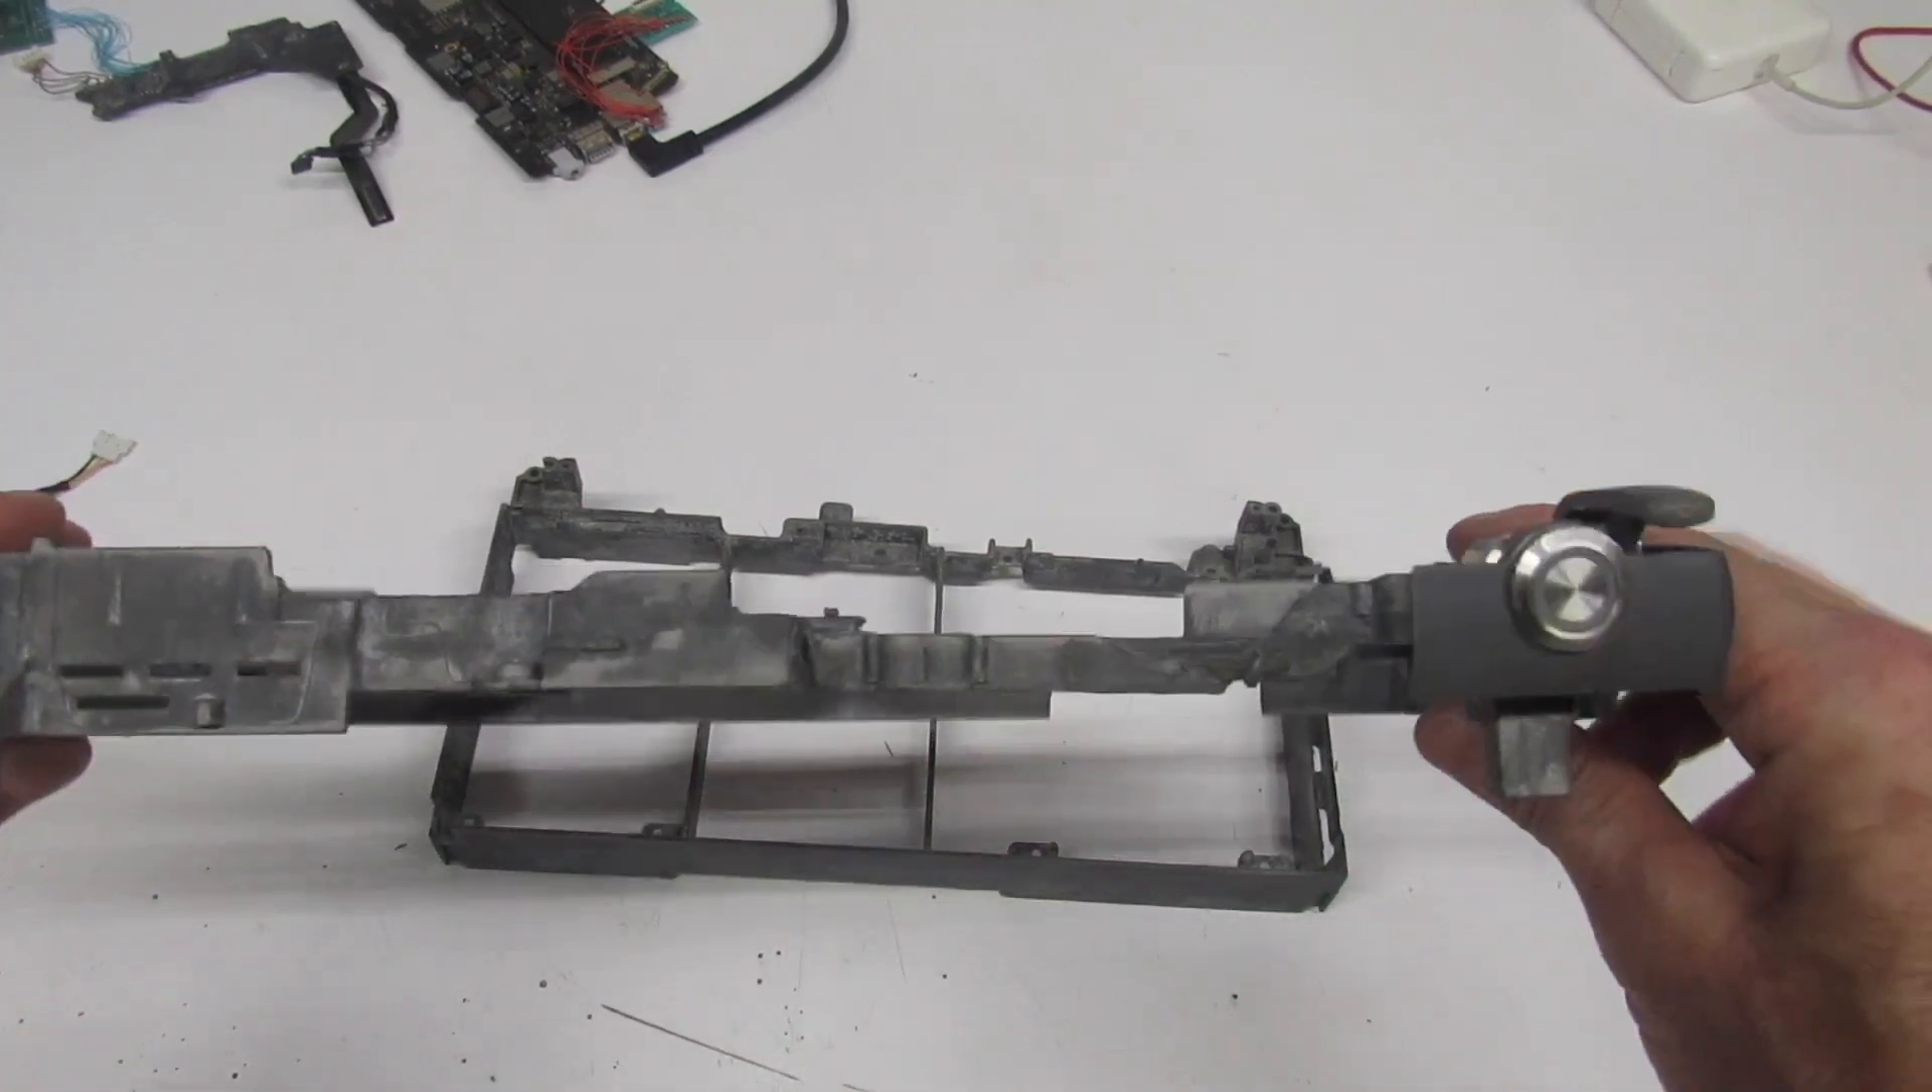I put the on and off switches back here.